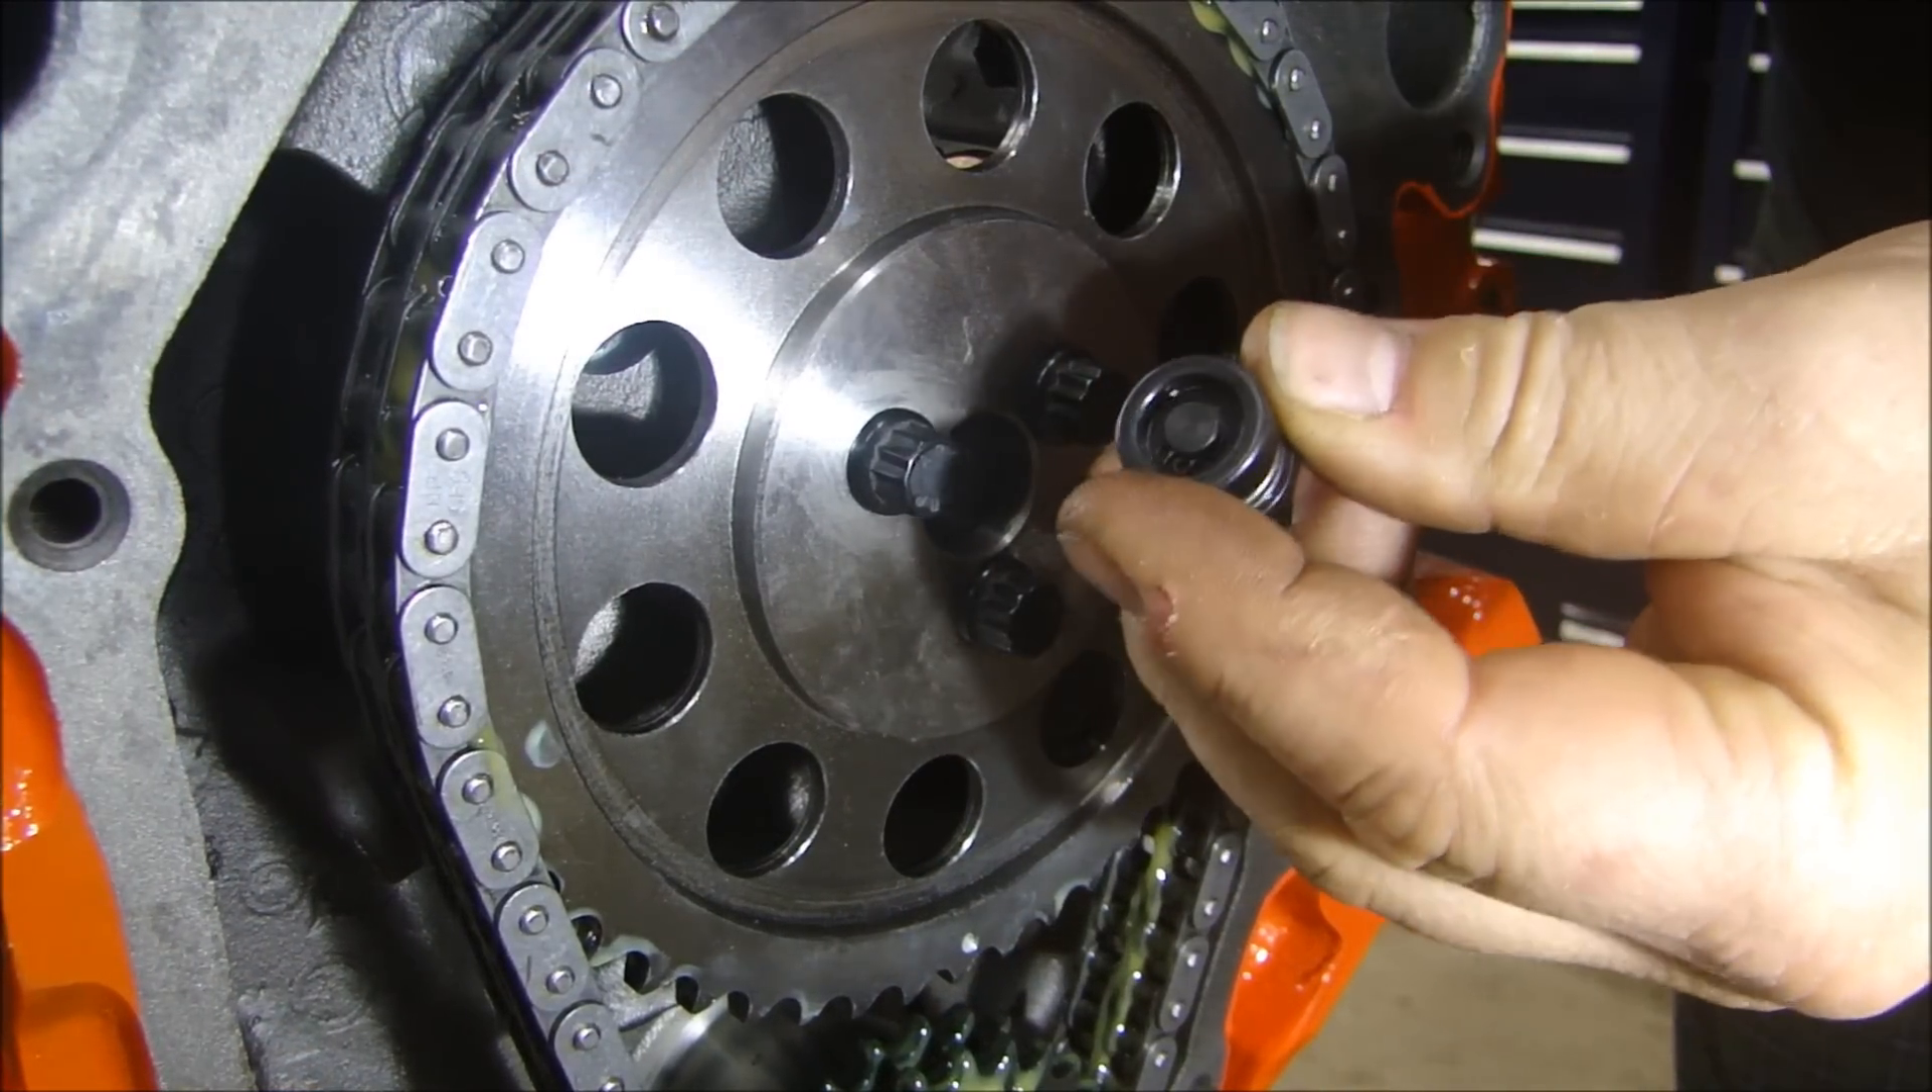Now, the only thing that's left is this cam button. This button goes on the inside here.